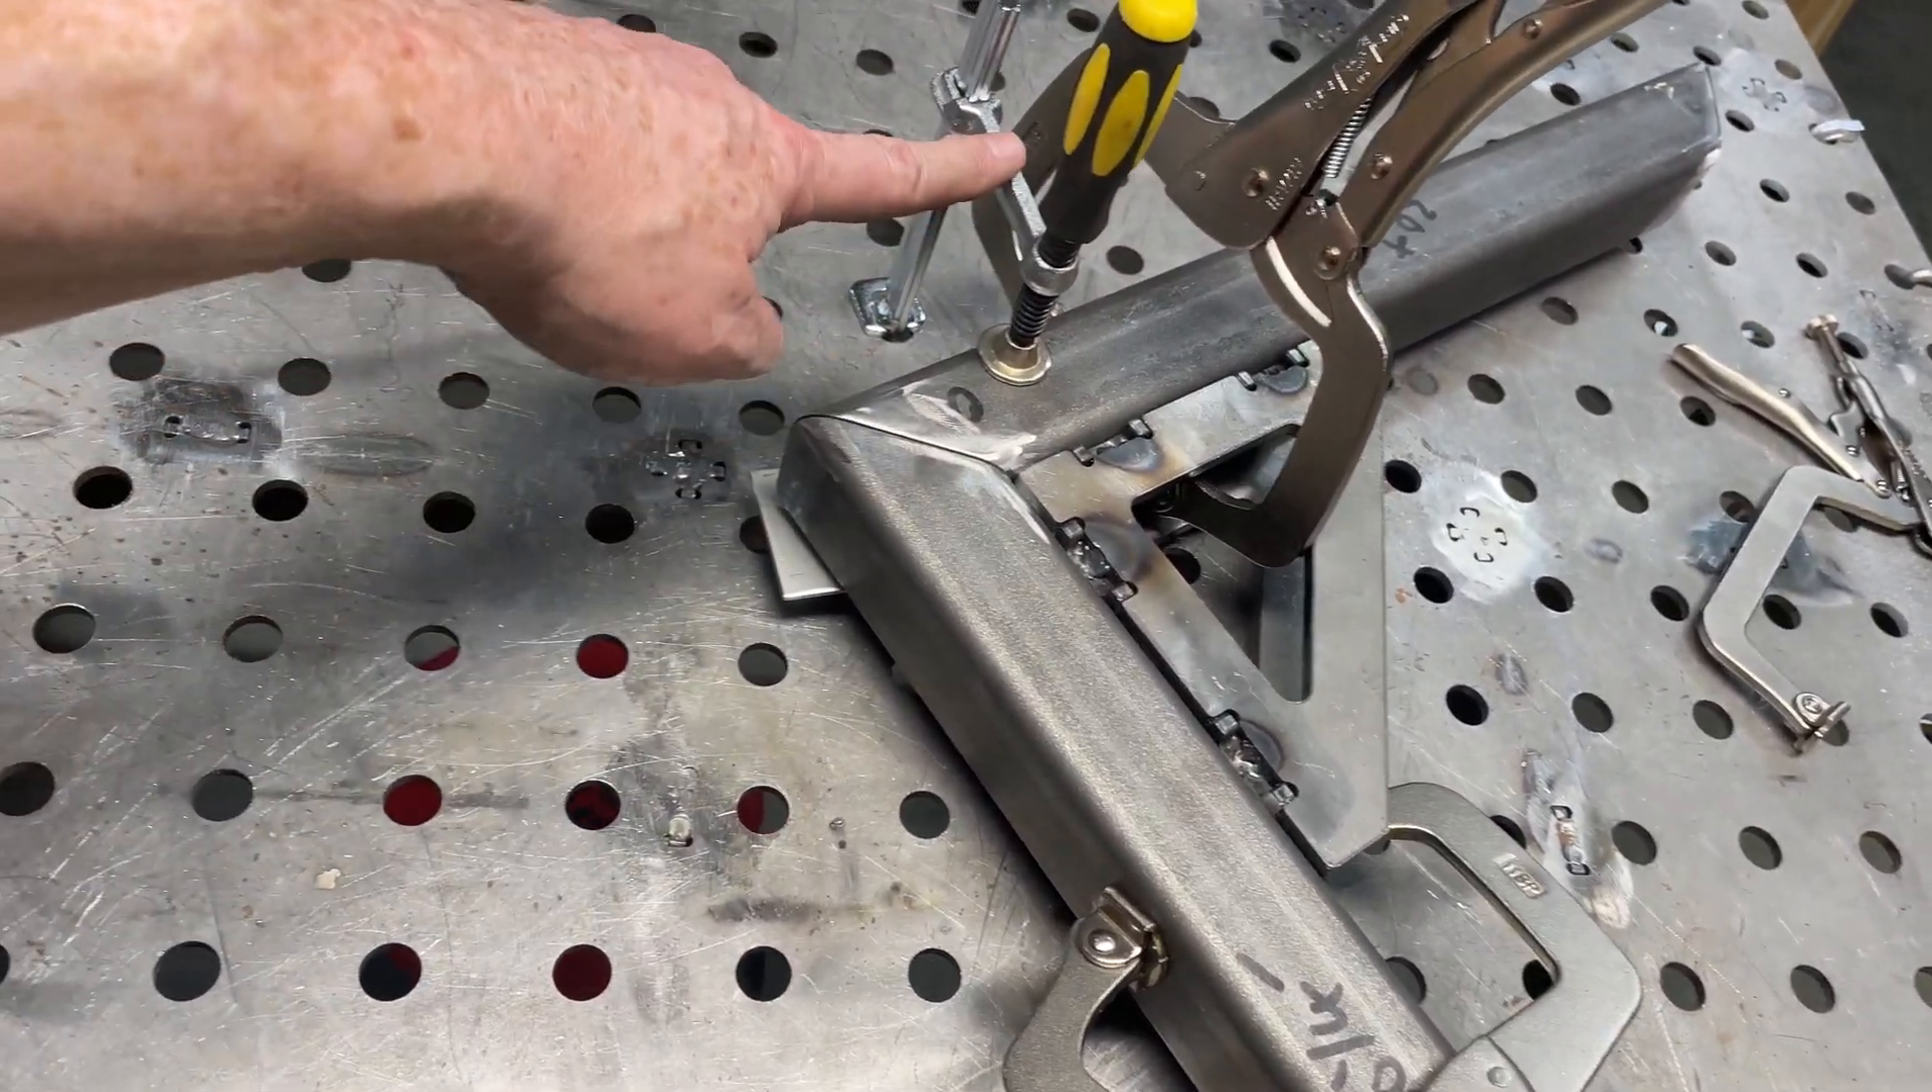So you can see I do have a square clamped in the corner to hold the two parts together.